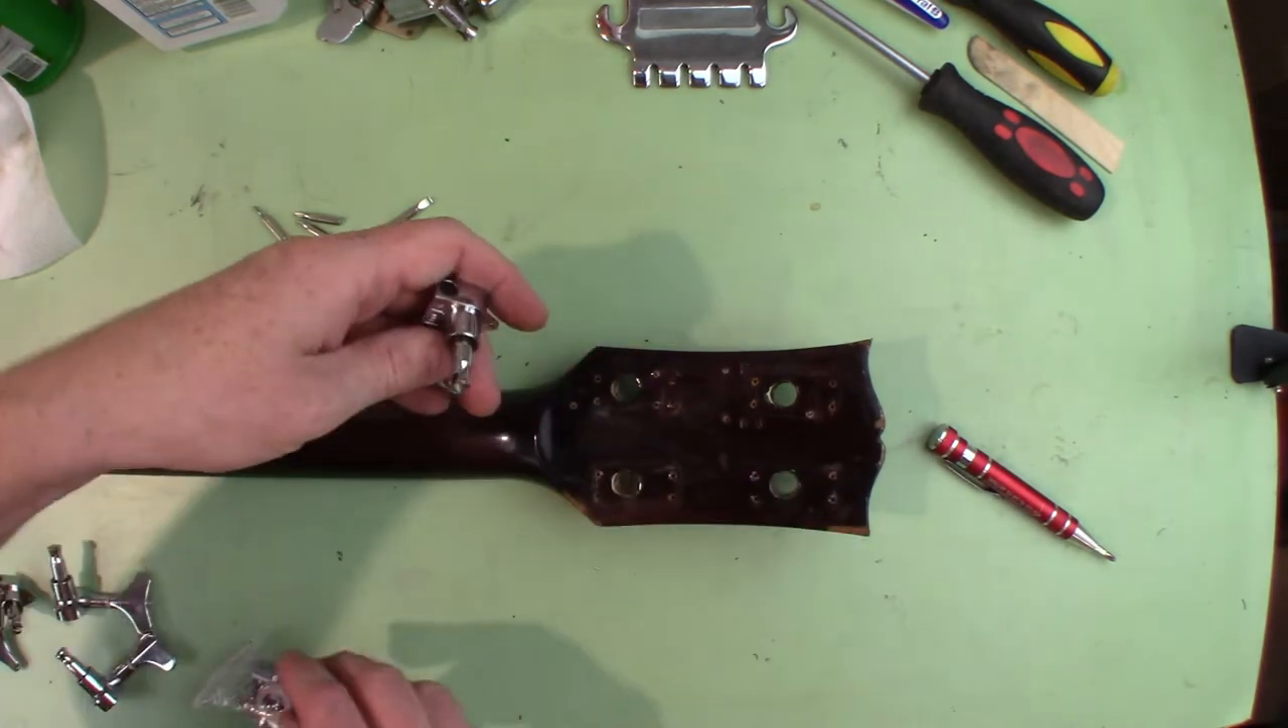Okay, so I got the old tuners out. See there's a lot of holes back here.